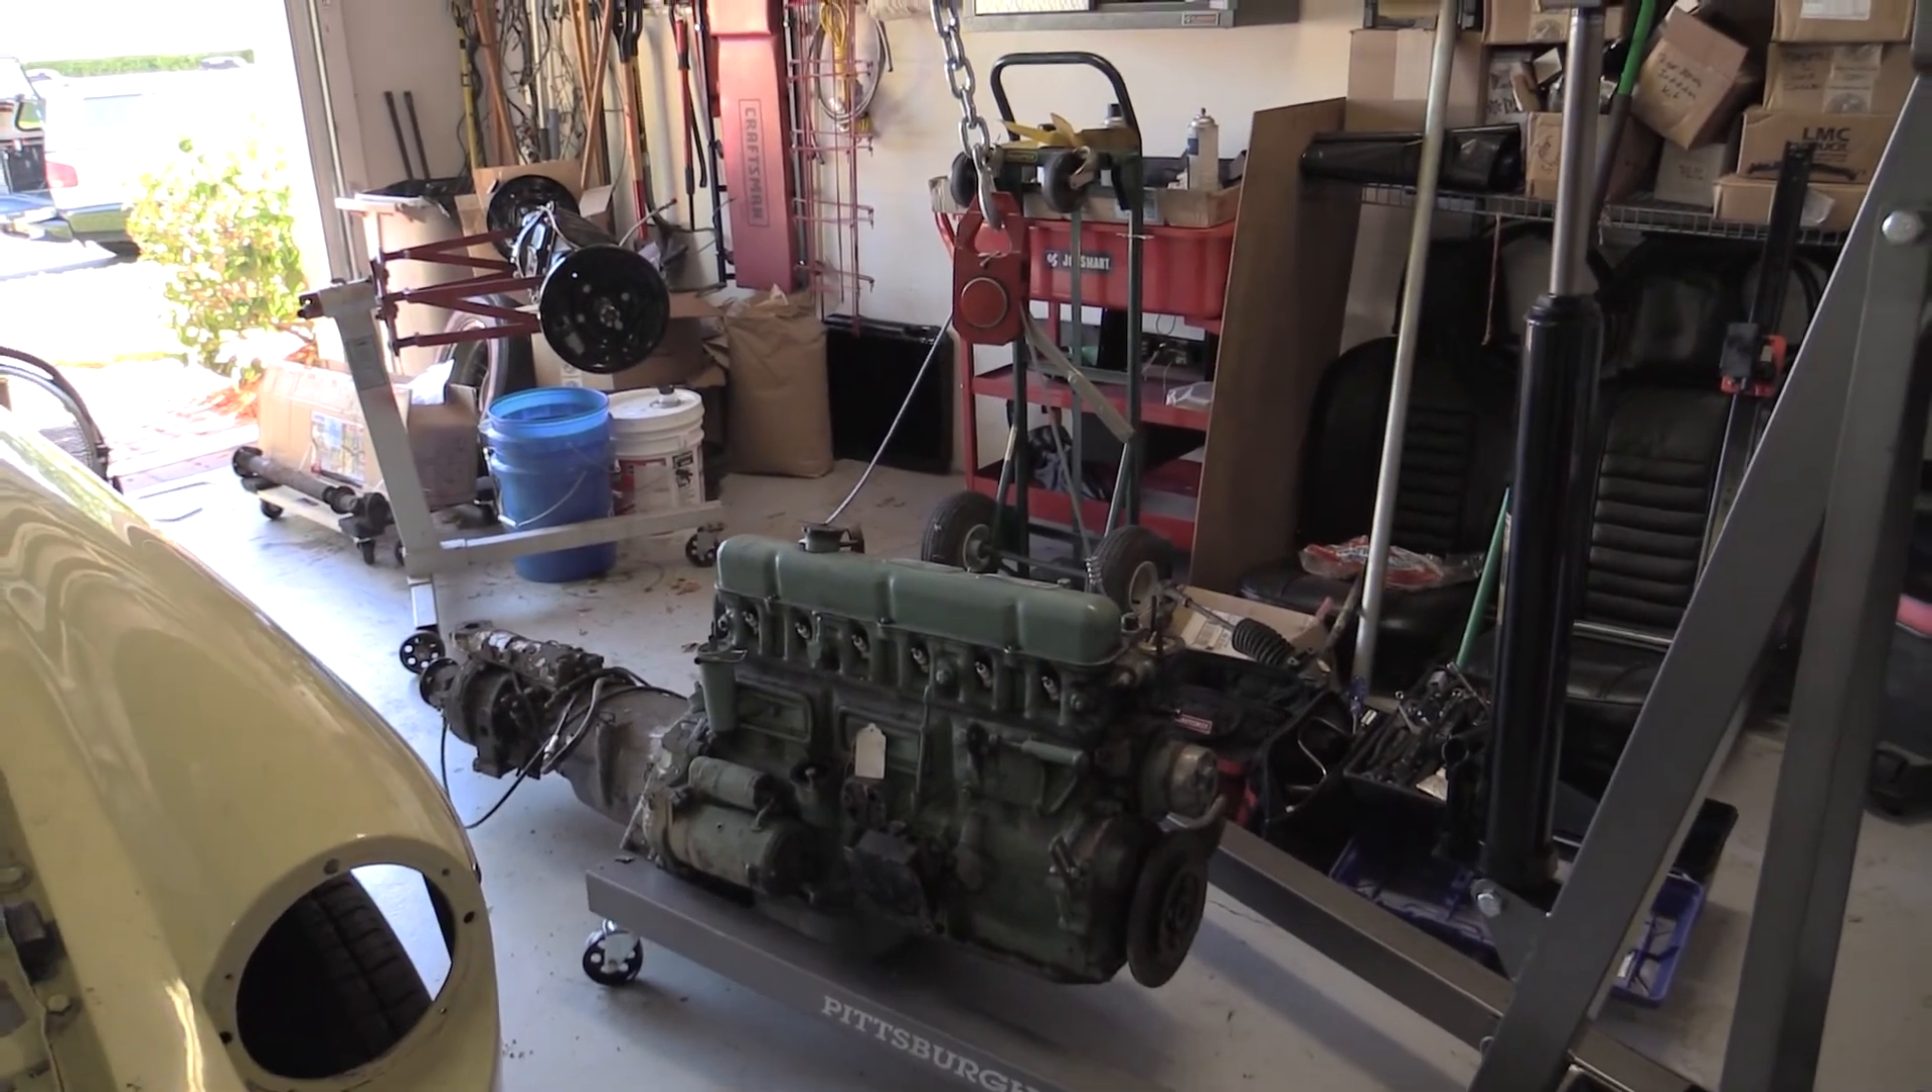Well, there we have the engine out.